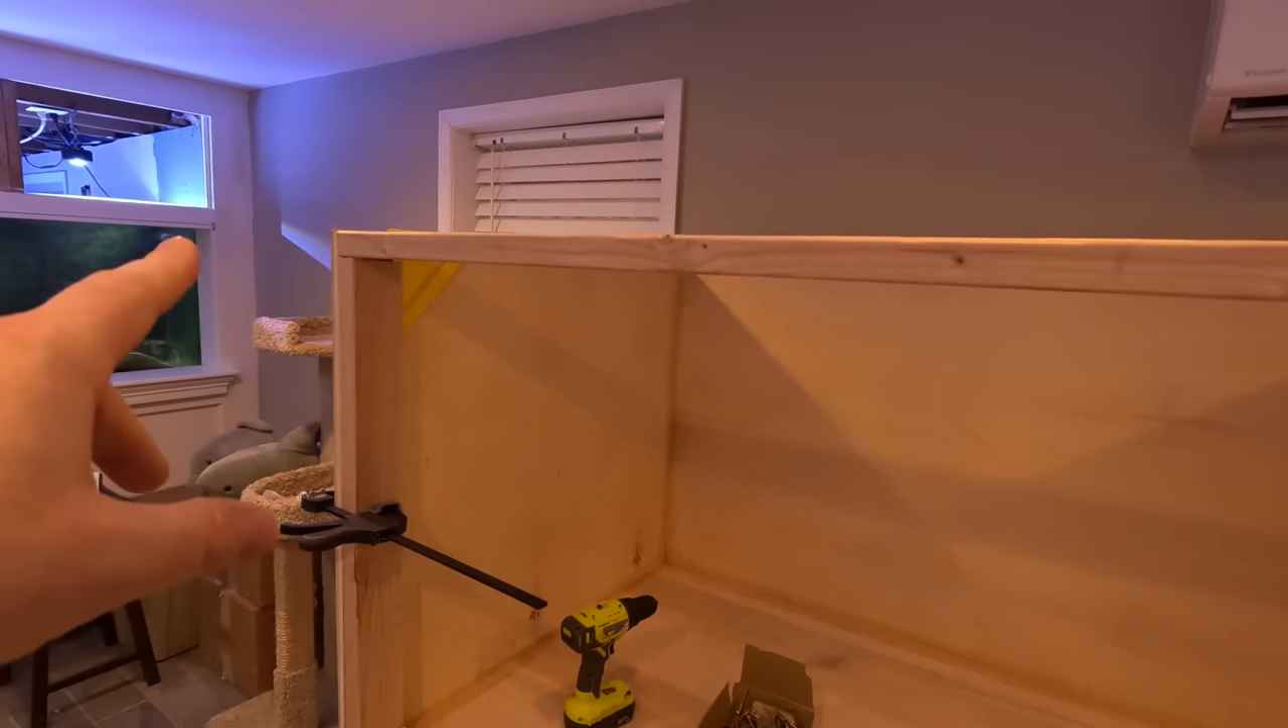So you can see we've got the very beginnings of the frame.